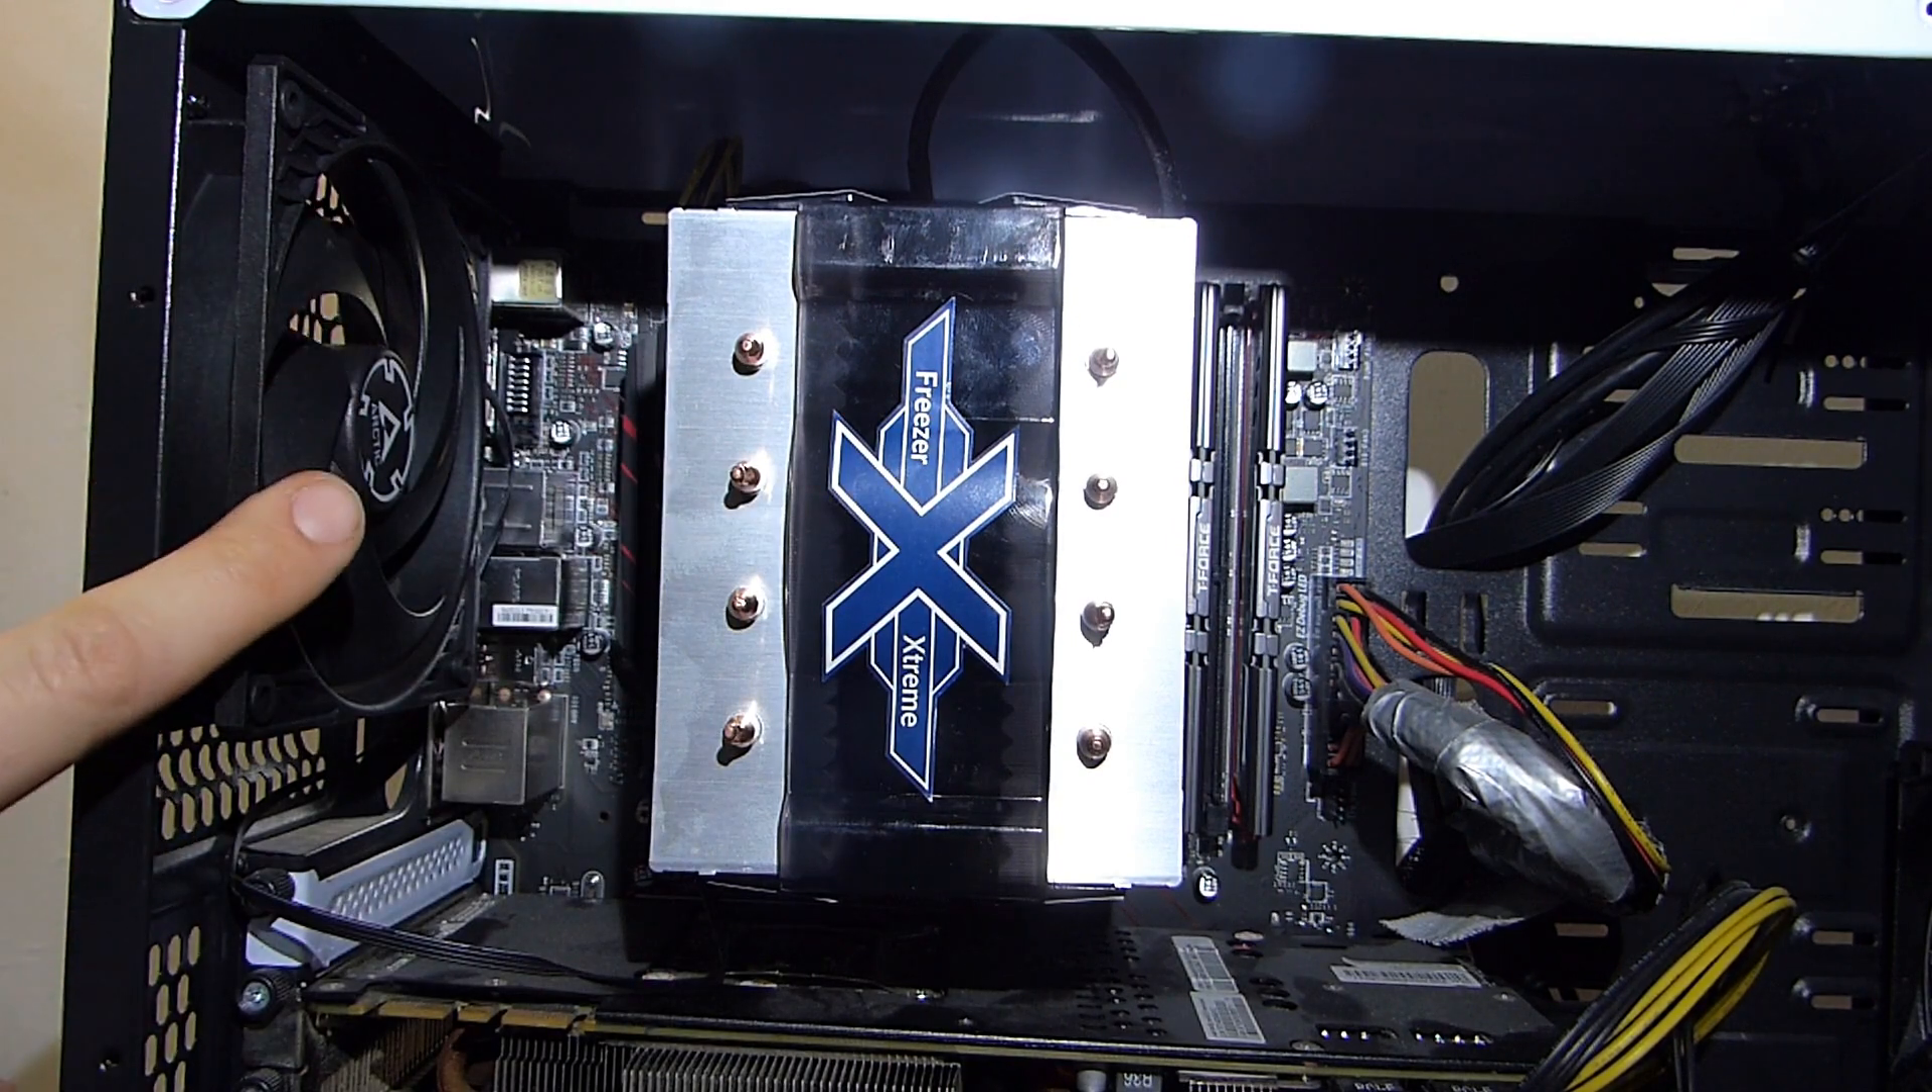And I also added another fan here.